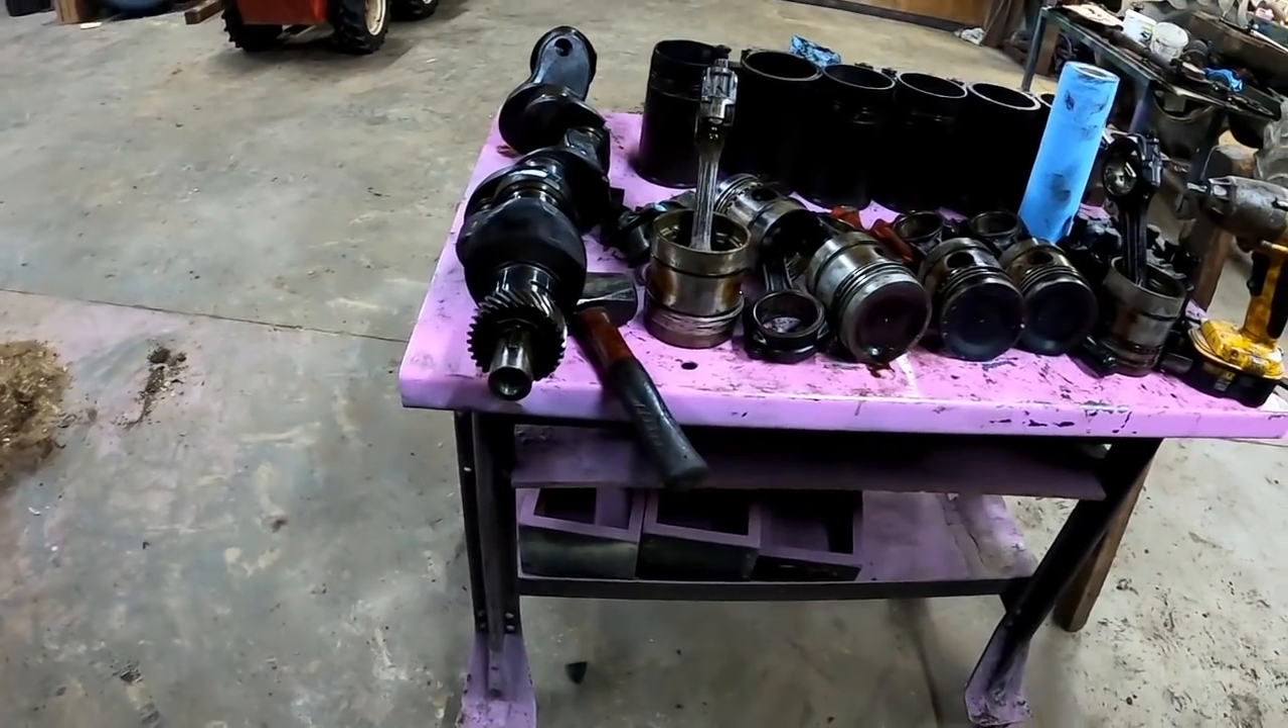Still have to pull the pistons off from the connecting rods.